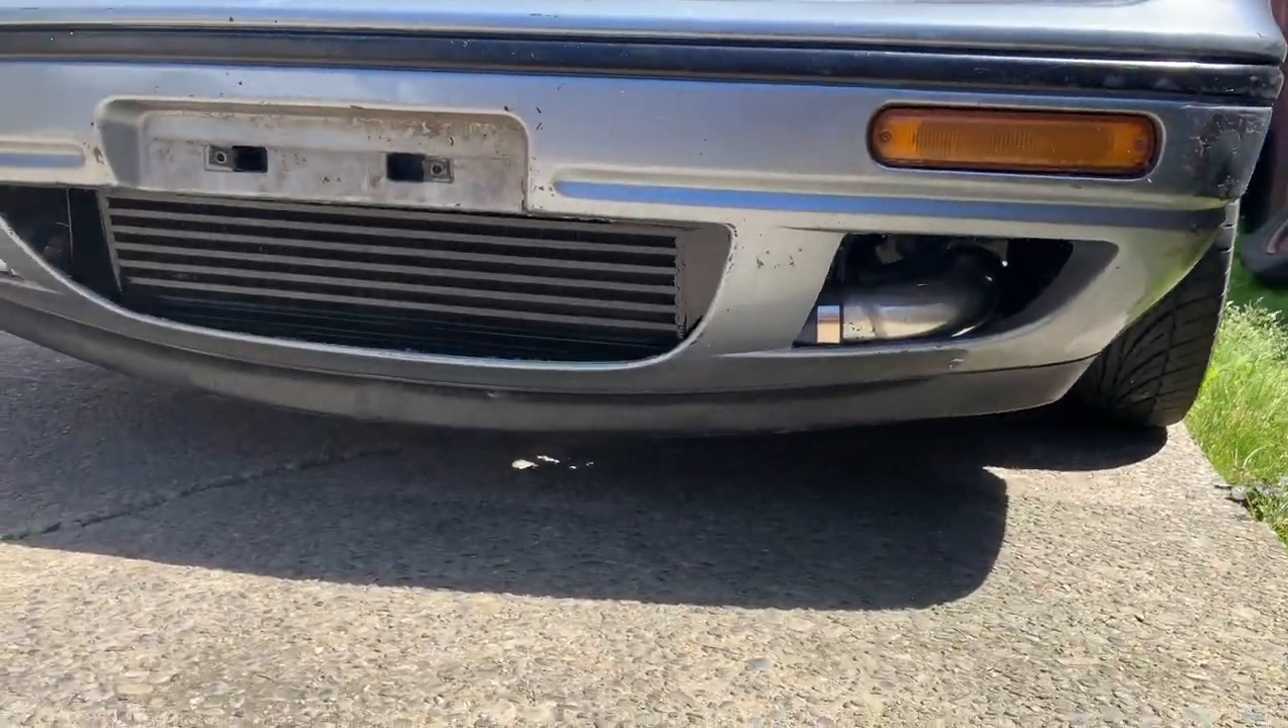How to put your bumper on, zip ties, DriftSpec G. Alright, bumper's on now. Looks pretty good, nice and stealth and tucked away.